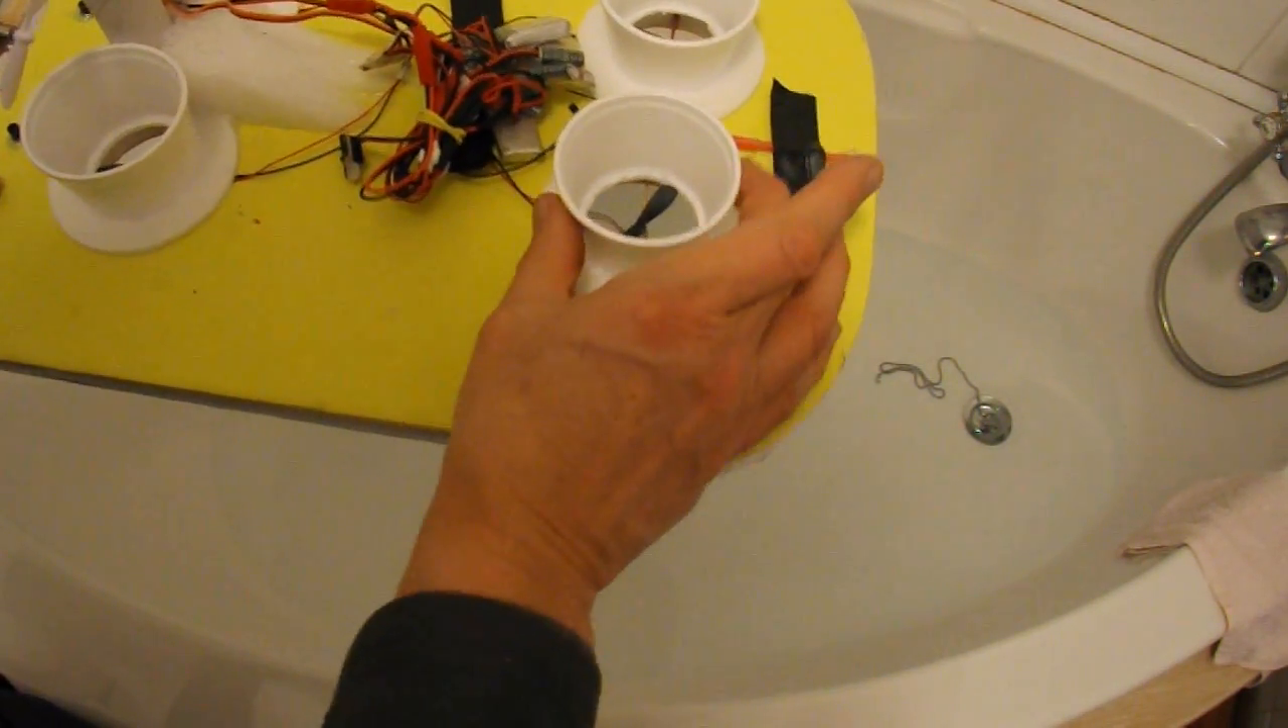And then, to keep the wires away so they don't fall into the propeller blades, I've used styrofoam cups.